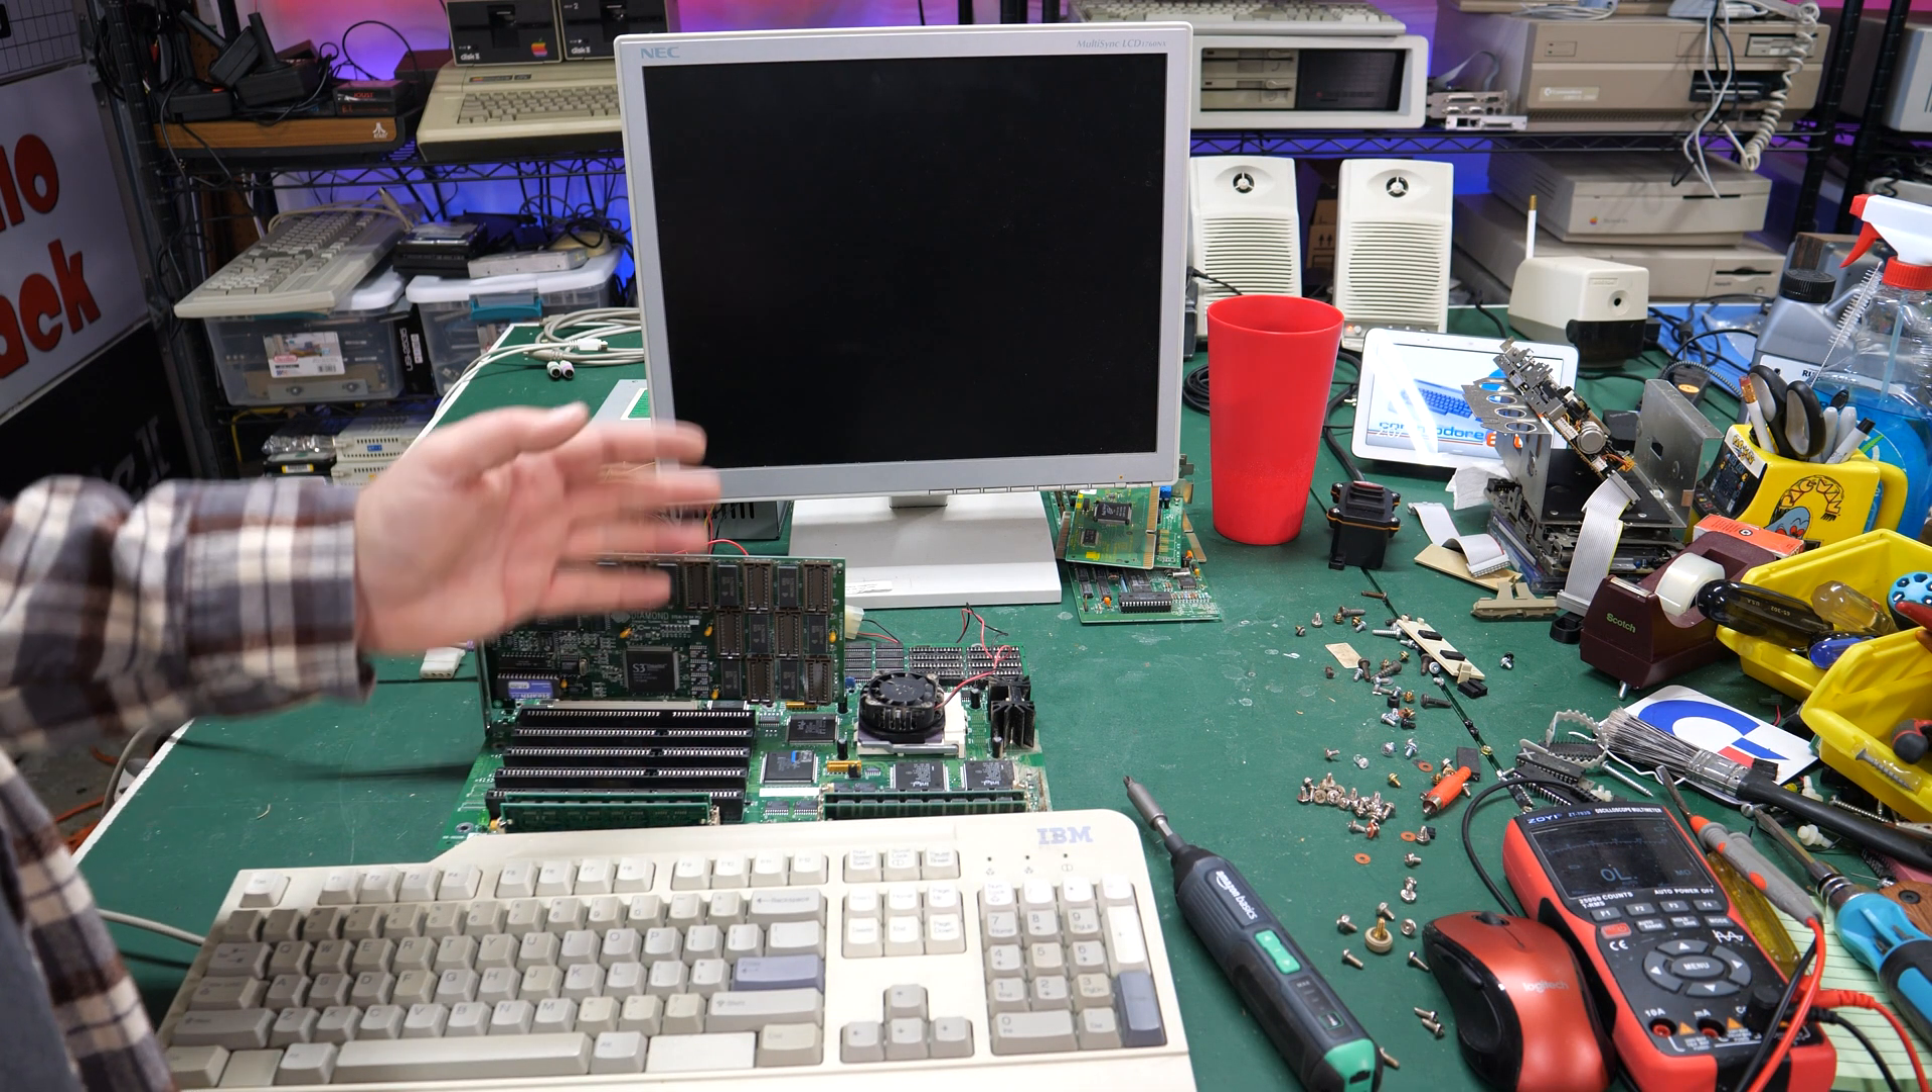All right I've got the motherboard out of the case and luckily I had a power supply sitting here from the previous project I was working on so I was able to just hook that up.